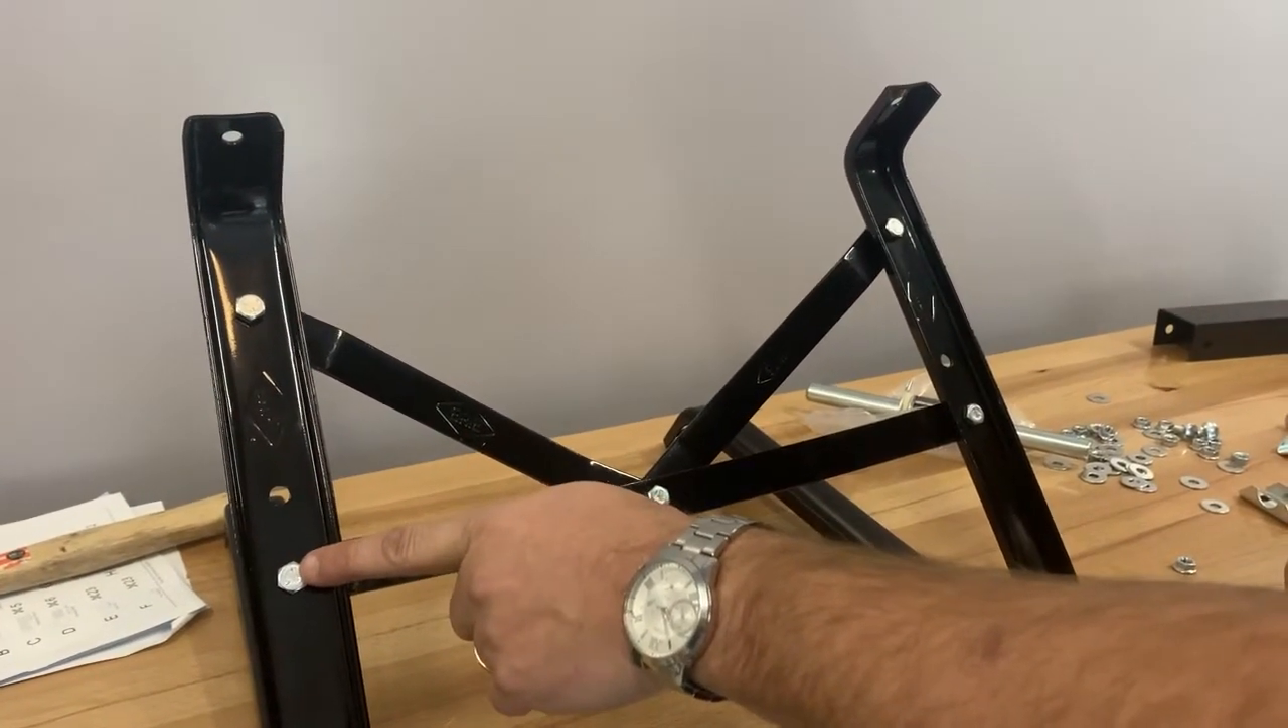Okay, so the leg assembly is now complete.